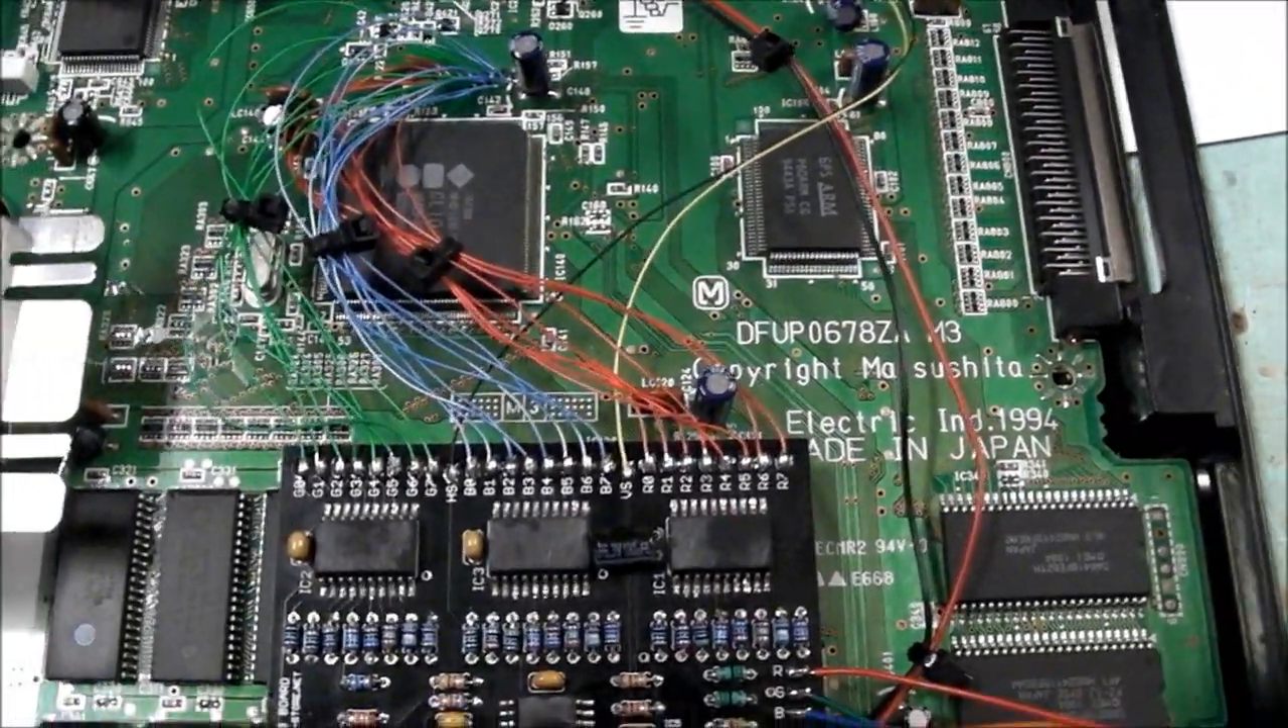So, I've got it working, but I haven't rebuilt the 3DO, I haven't put it back together.